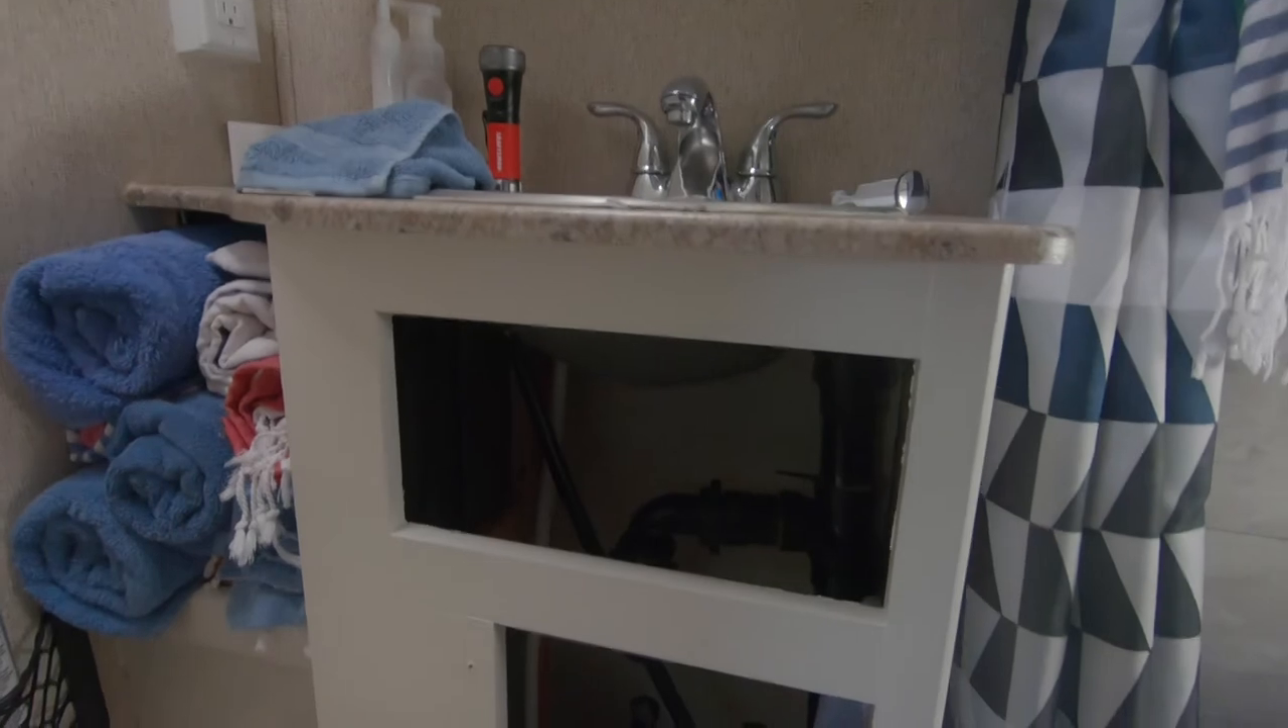So, he took the door off and the panel.